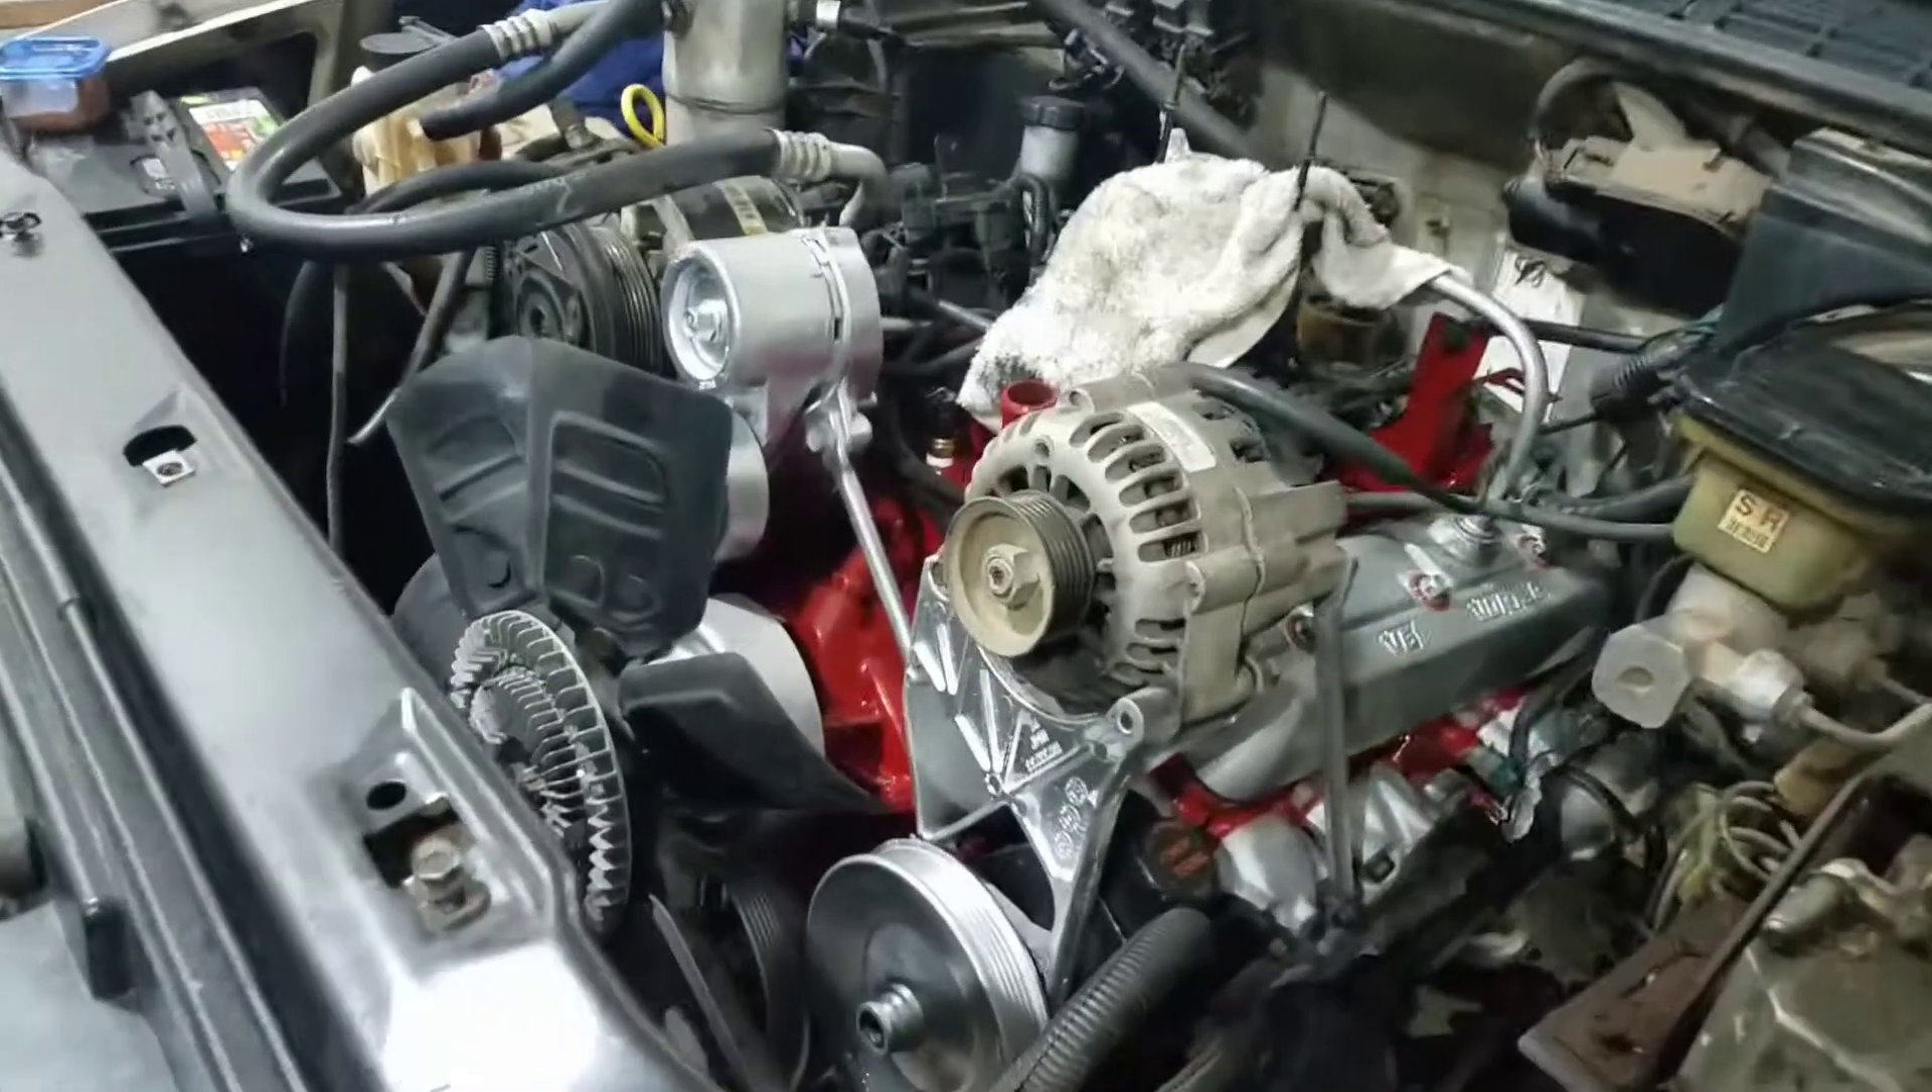I got you can see I got the pulleys on the front which now I don't know why the power steering pump's leaking.